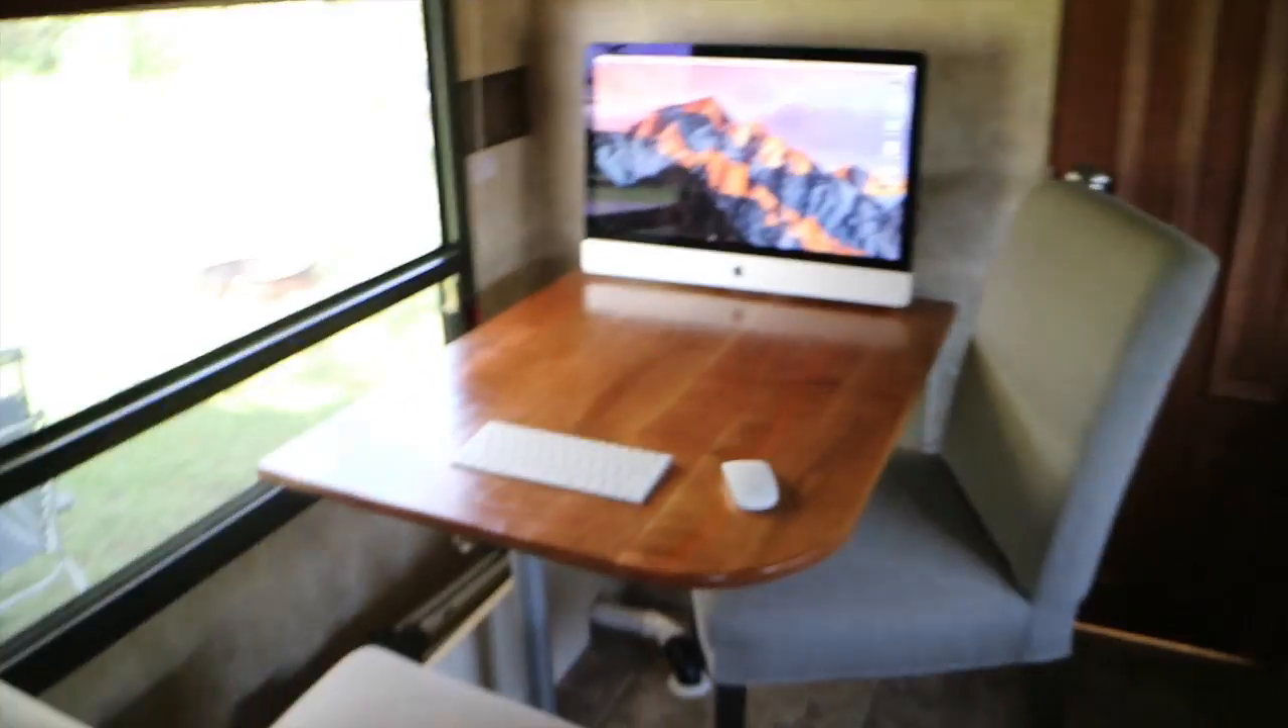I got the new tabletop installed for our trip here.